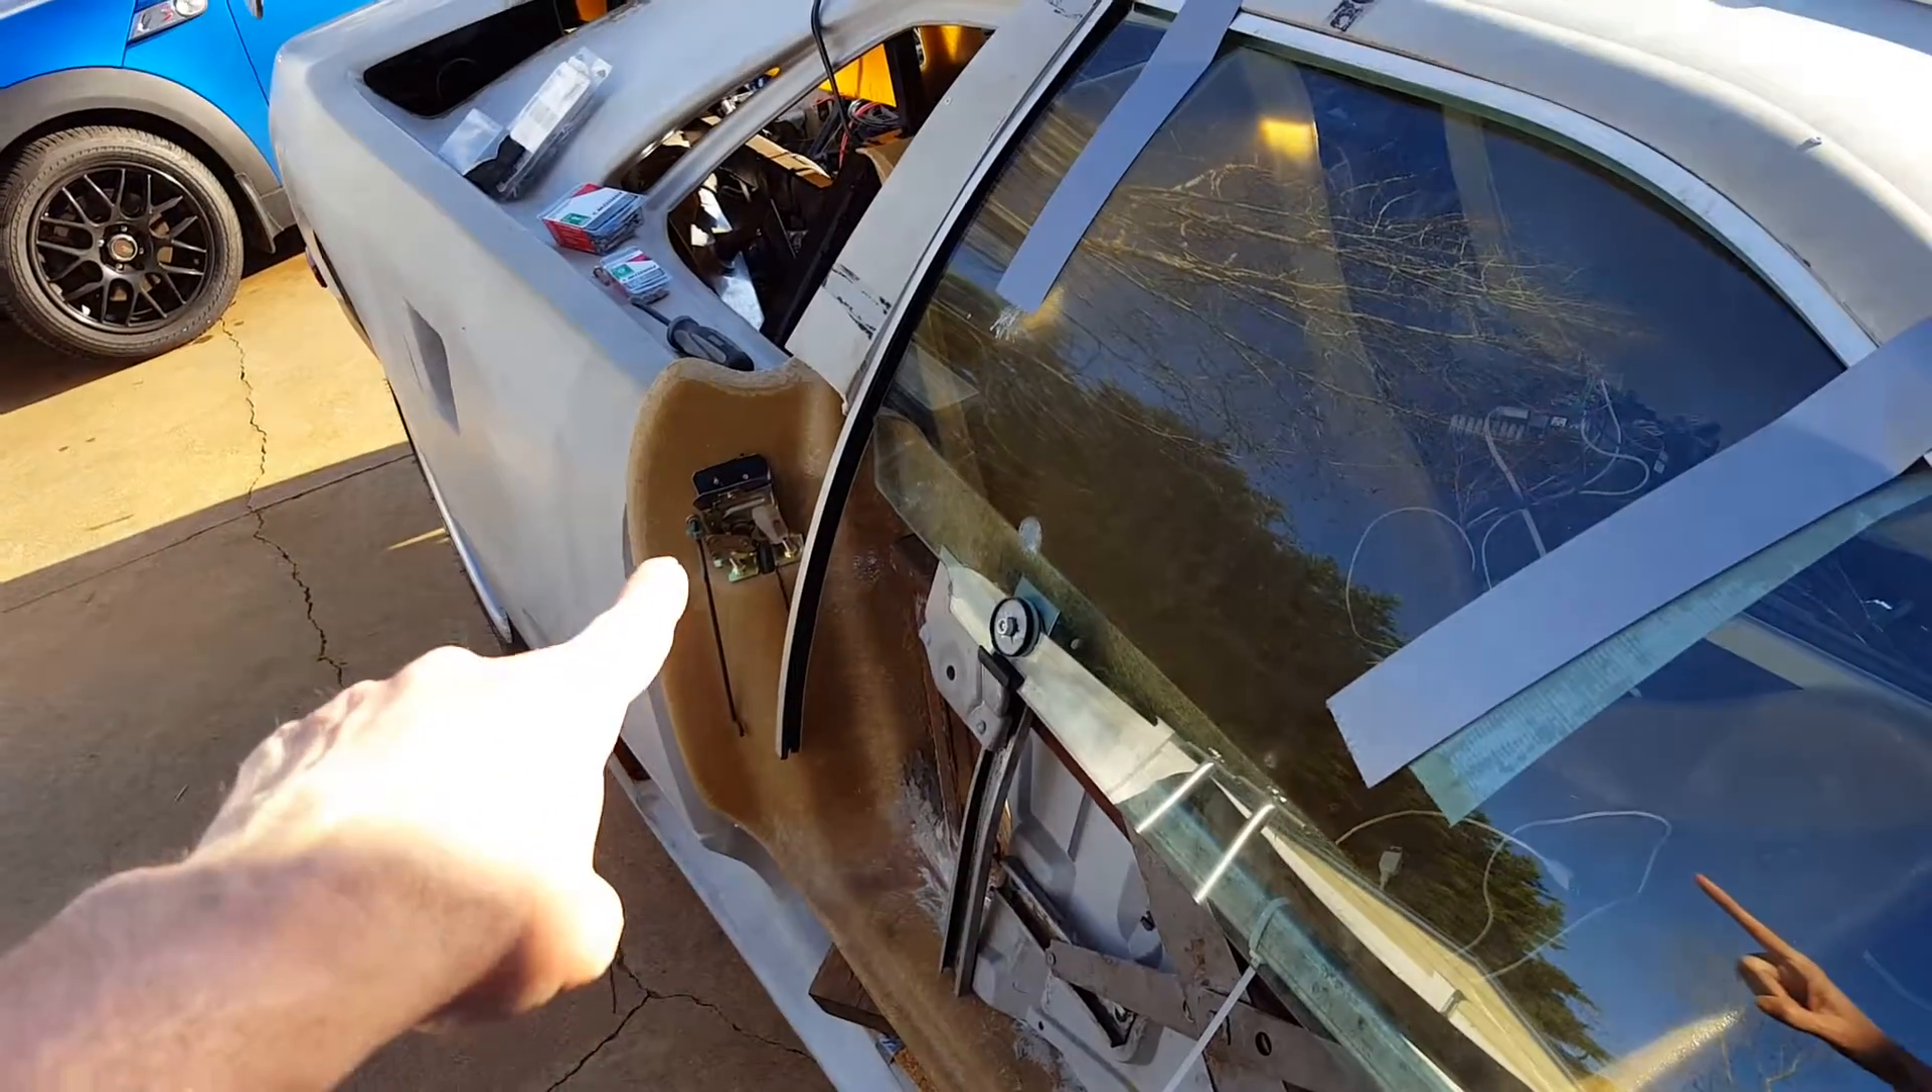So the door latch is in, as you can see over there.